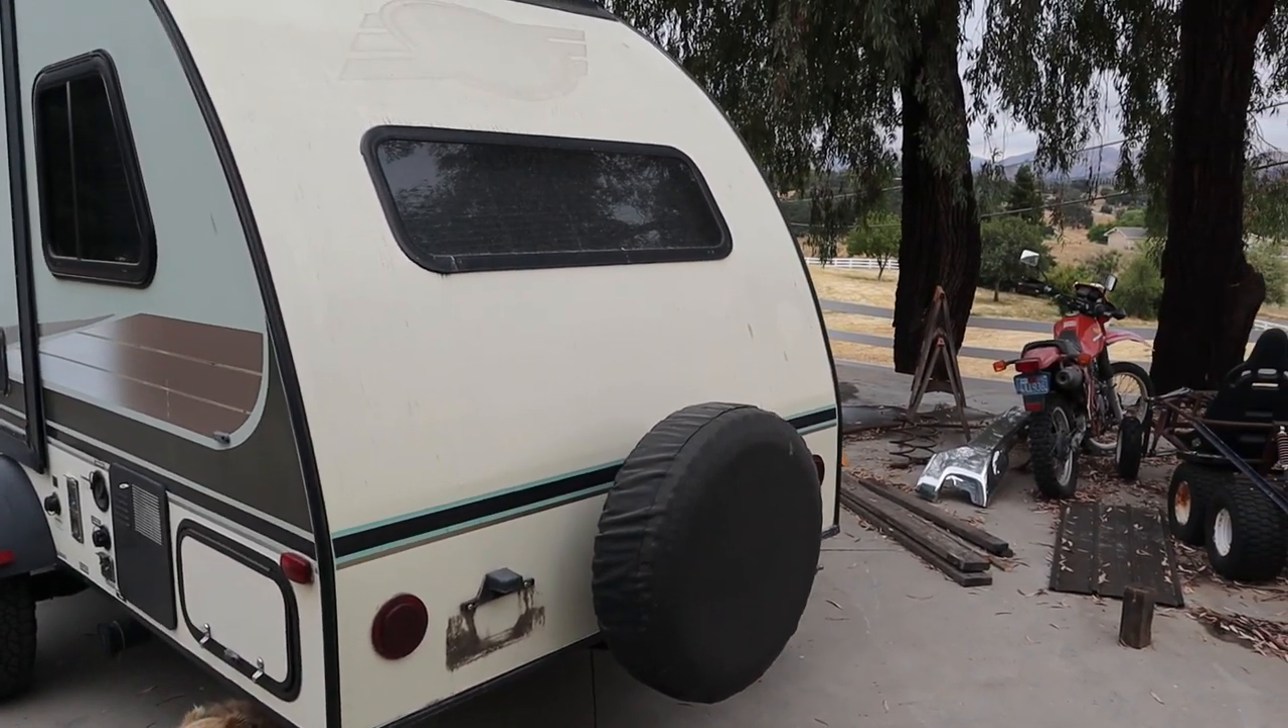You can see I've already got the license plate removed.